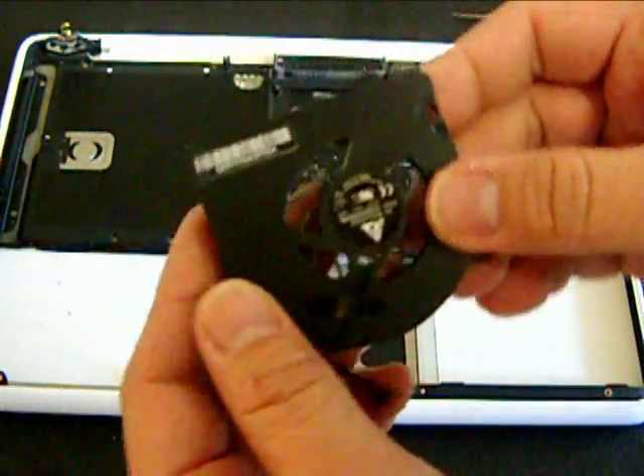So I just removed the fan.